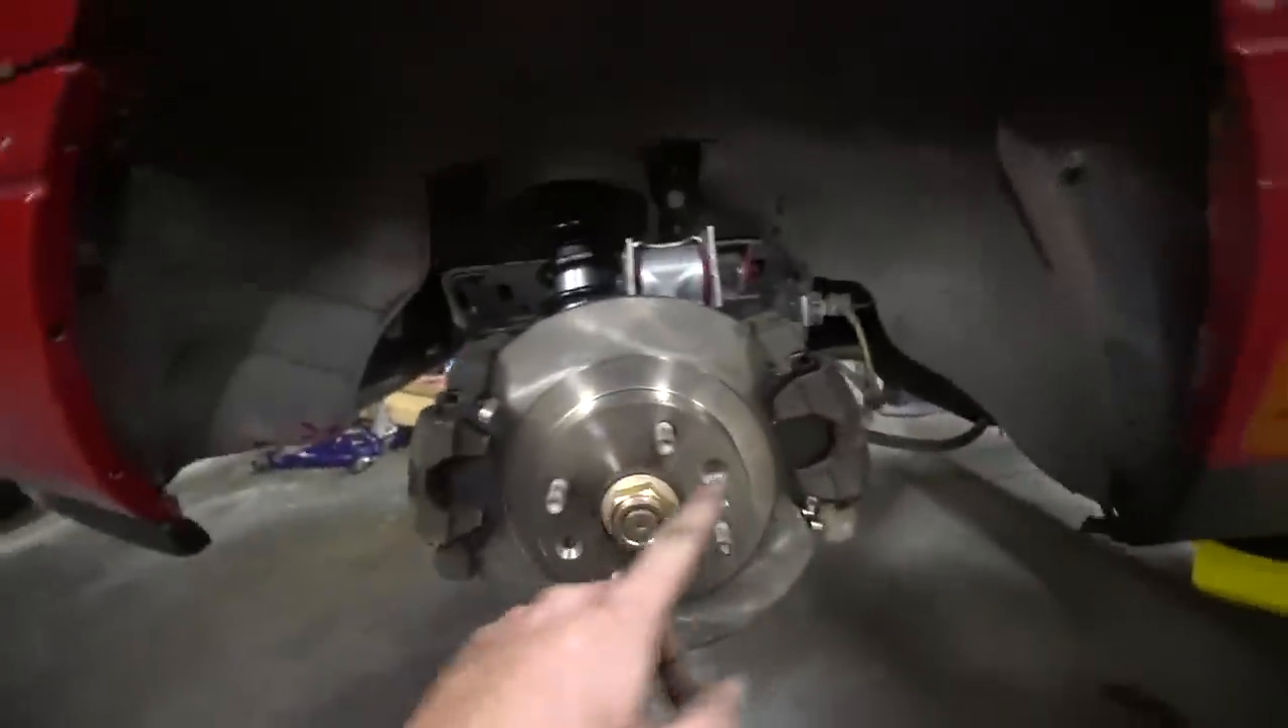So Ben got all the dual caliper stuff on.